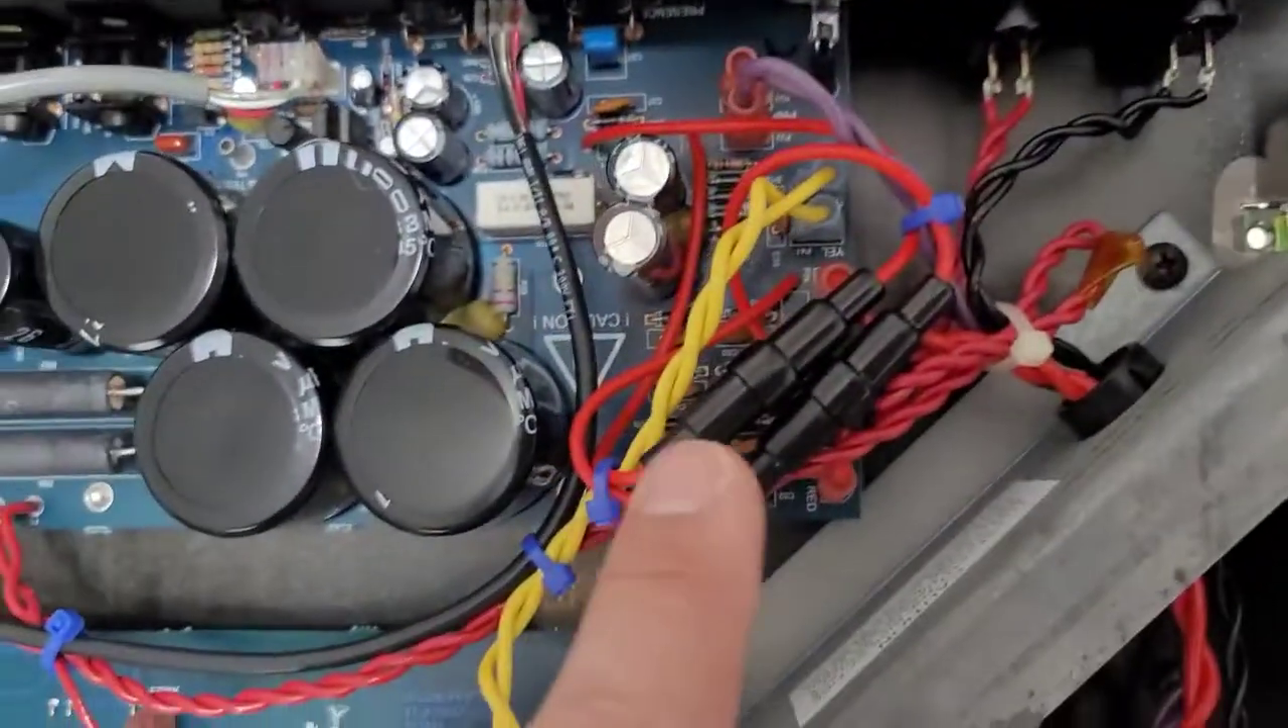Here's the work completed, at least for the board work anyway. I put in two fuse holders that are off the board.